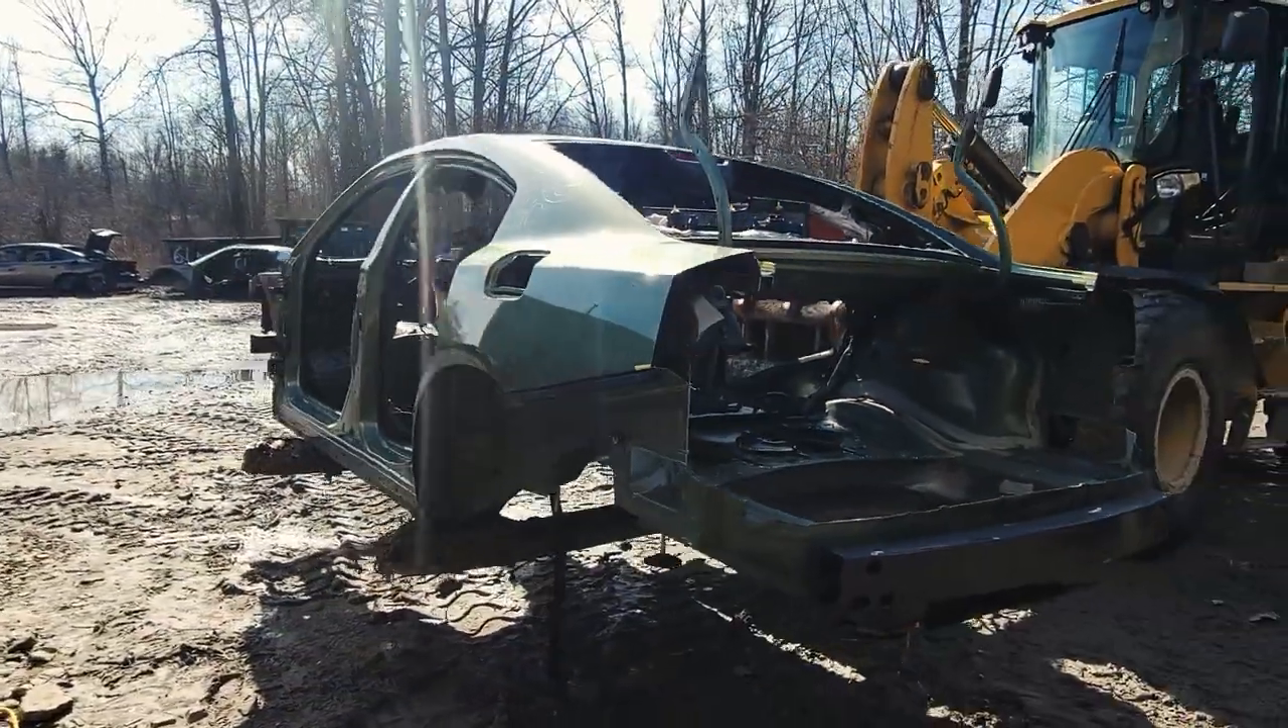So, that's the Charger after all the parts have been taken off and cut off to make the rear bumper wall art.